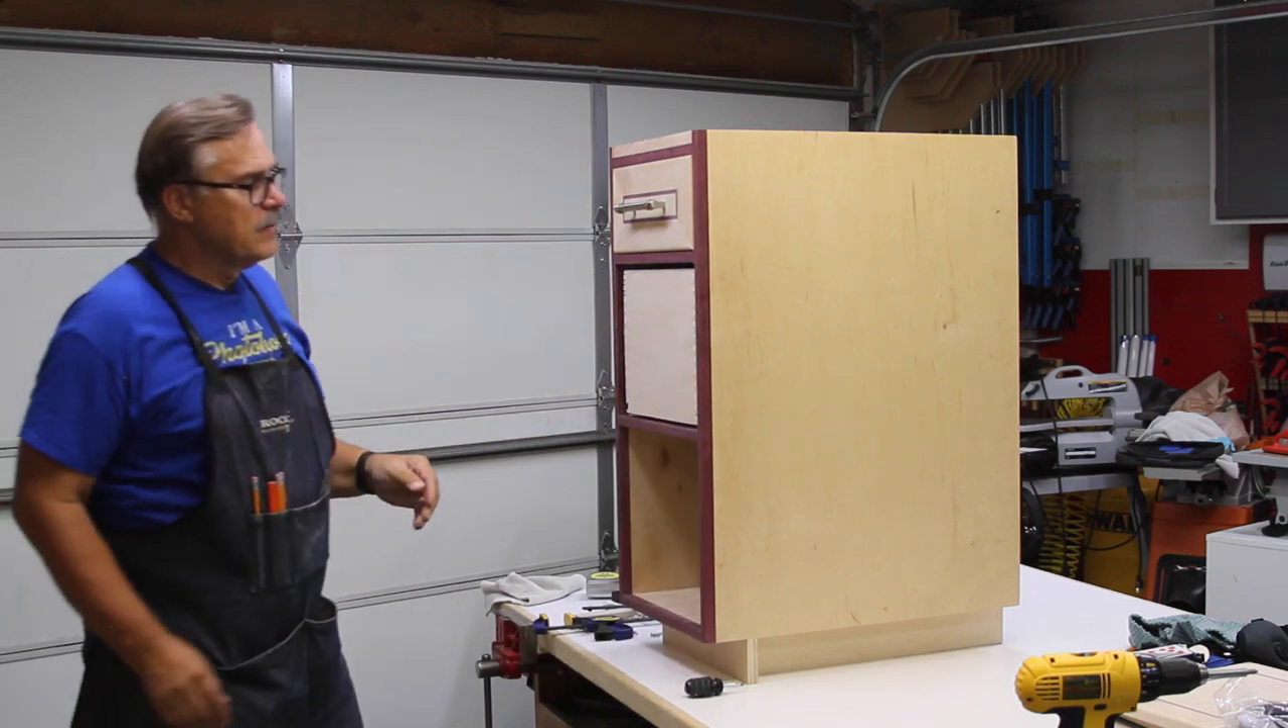So, now the drawer is in there. It's pretty well set up.